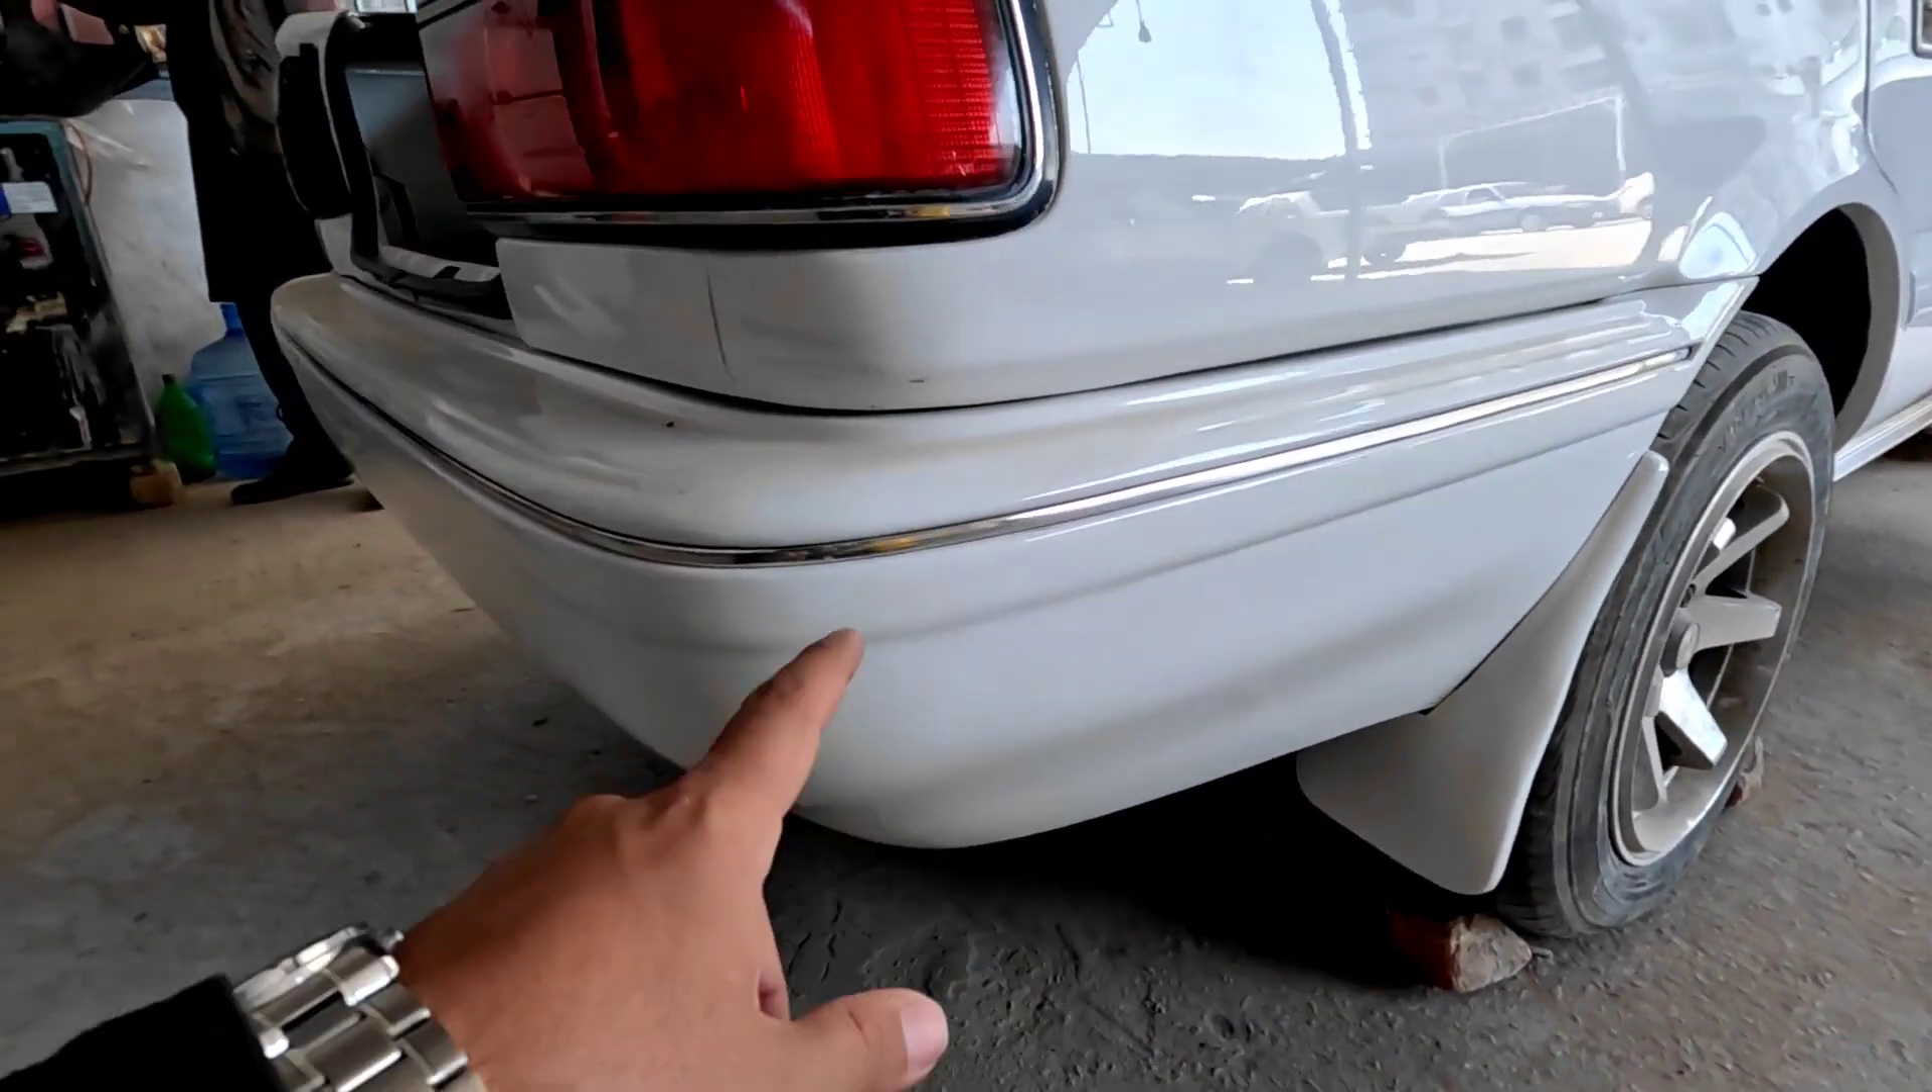یہ دیکھیں کروم کی ملڈنگ لگا دی گئی ہے۔